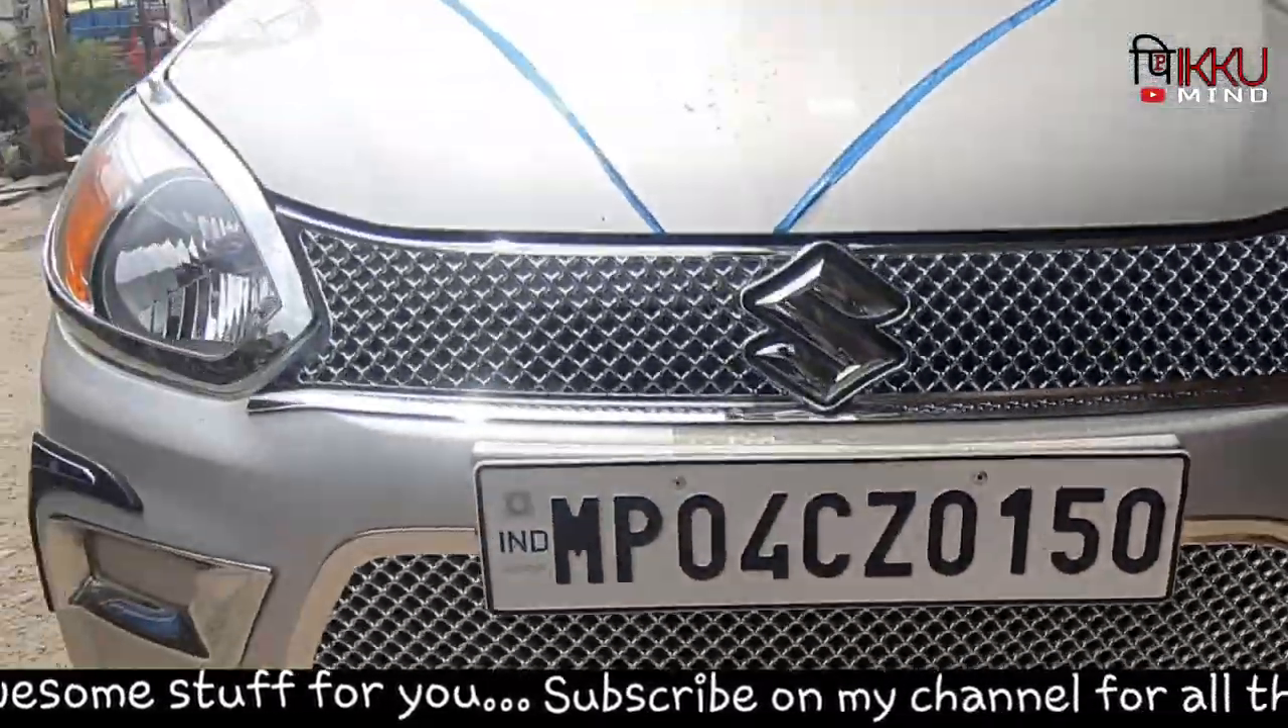अब हमारी गाड़ी में फ्रंट ग्रिल इंस्टॉल हो चुकी है।